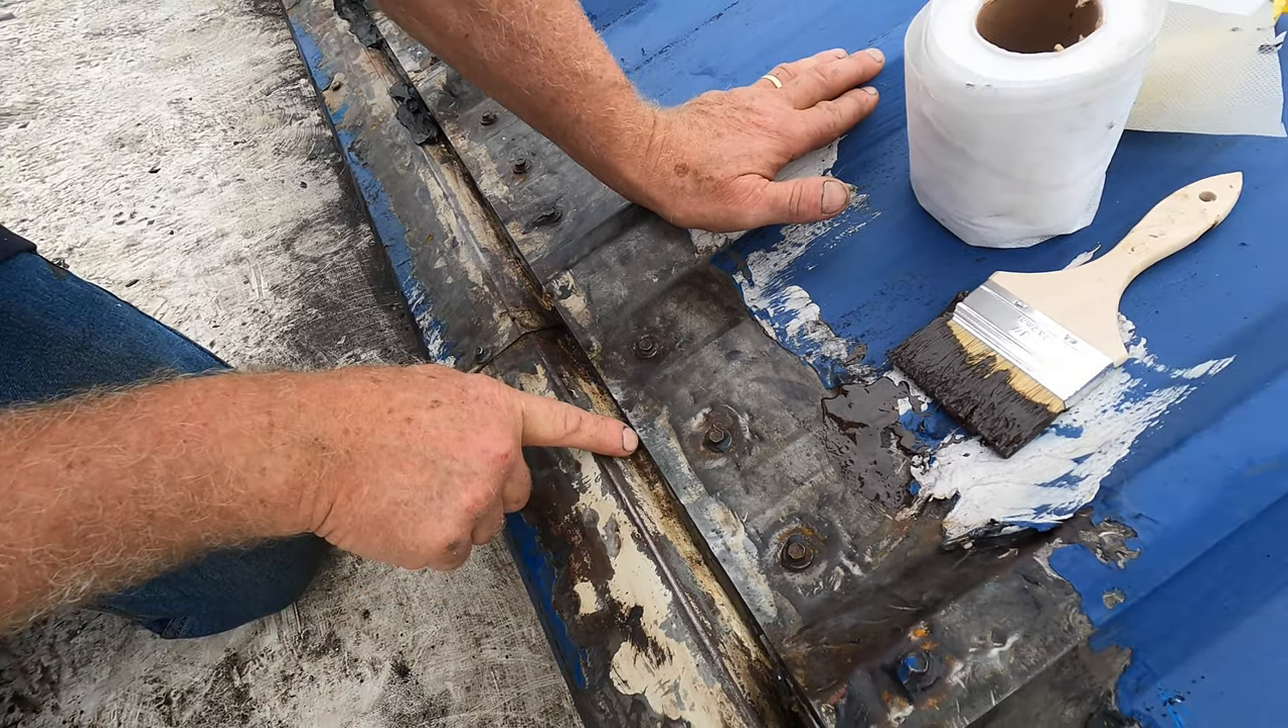I want to show you the problem here, see there's a big gap there like a like a channel there and the metal has a sharp edge there.